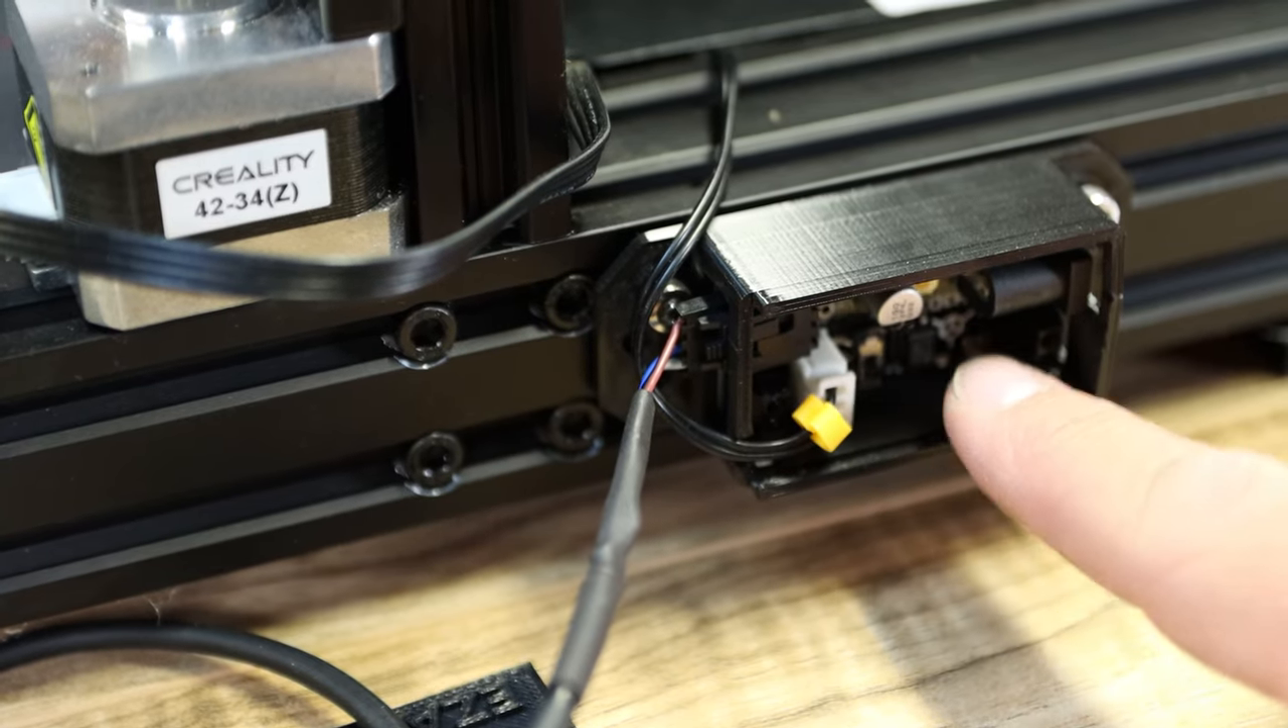I'm not going to put the cover on and I'm going to show you why in a little bit here but don't put the cover on yet.